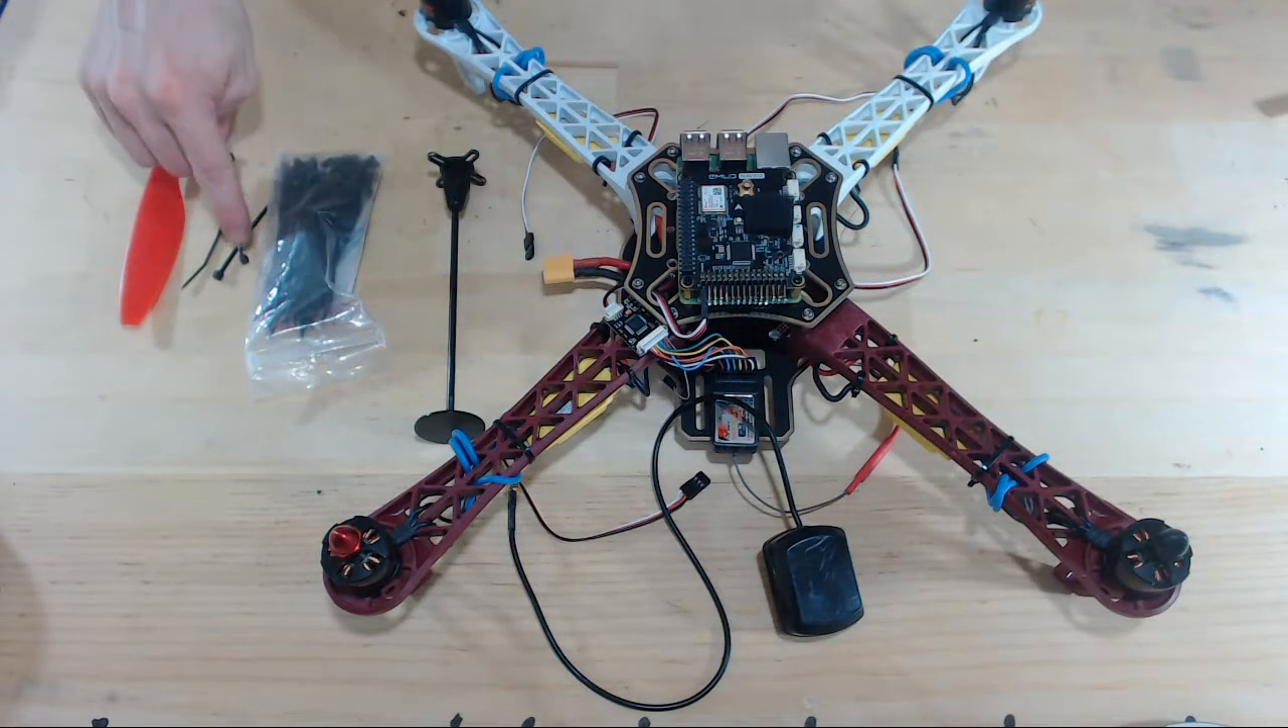At this point we should have our drone mount all put together and ready to go, but we should have our GPS module still not attached.